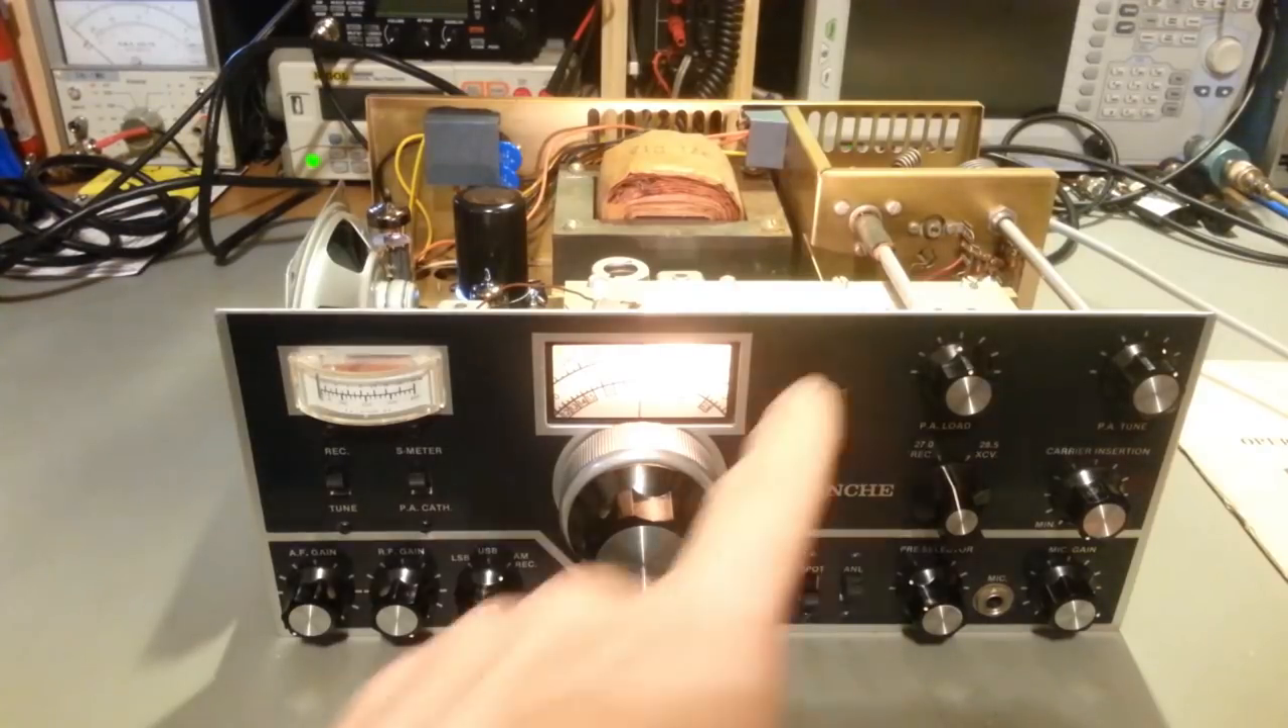Okay, so I've got her all completed now. All I need to do is put the top and bottom covers on it.